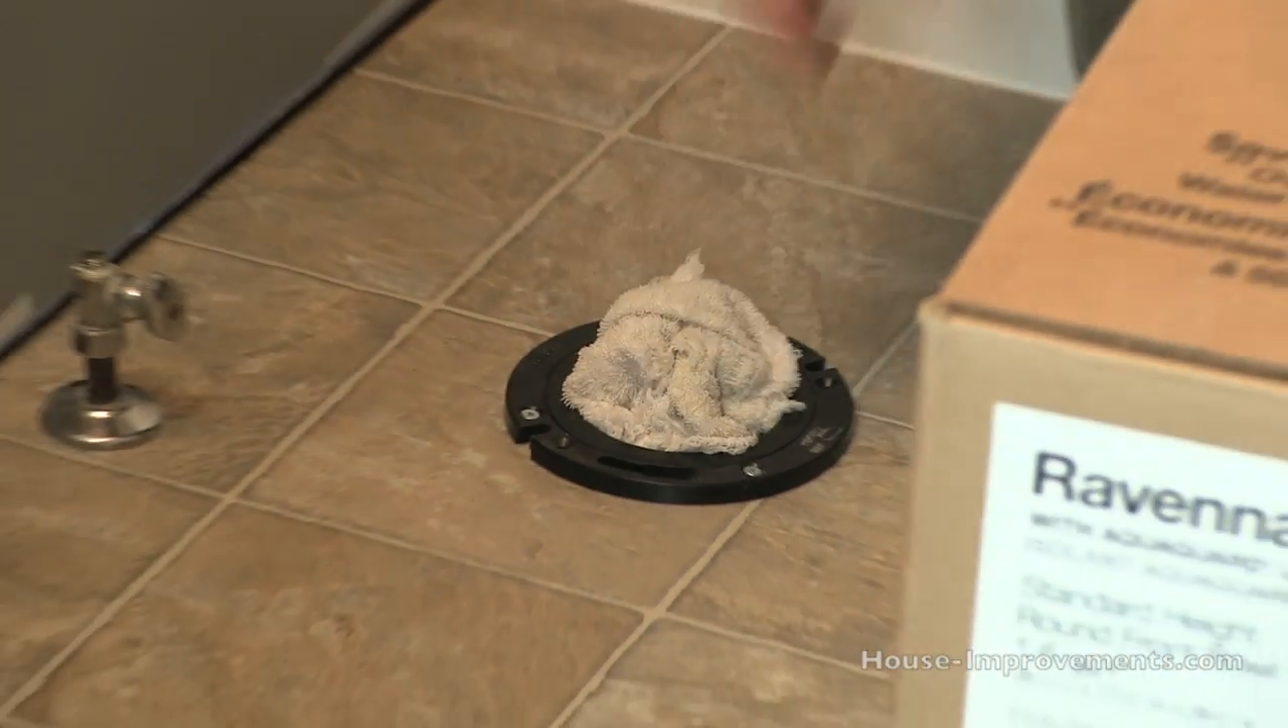So the flange is installed and it's been mounted down to, screwed down to the floor.